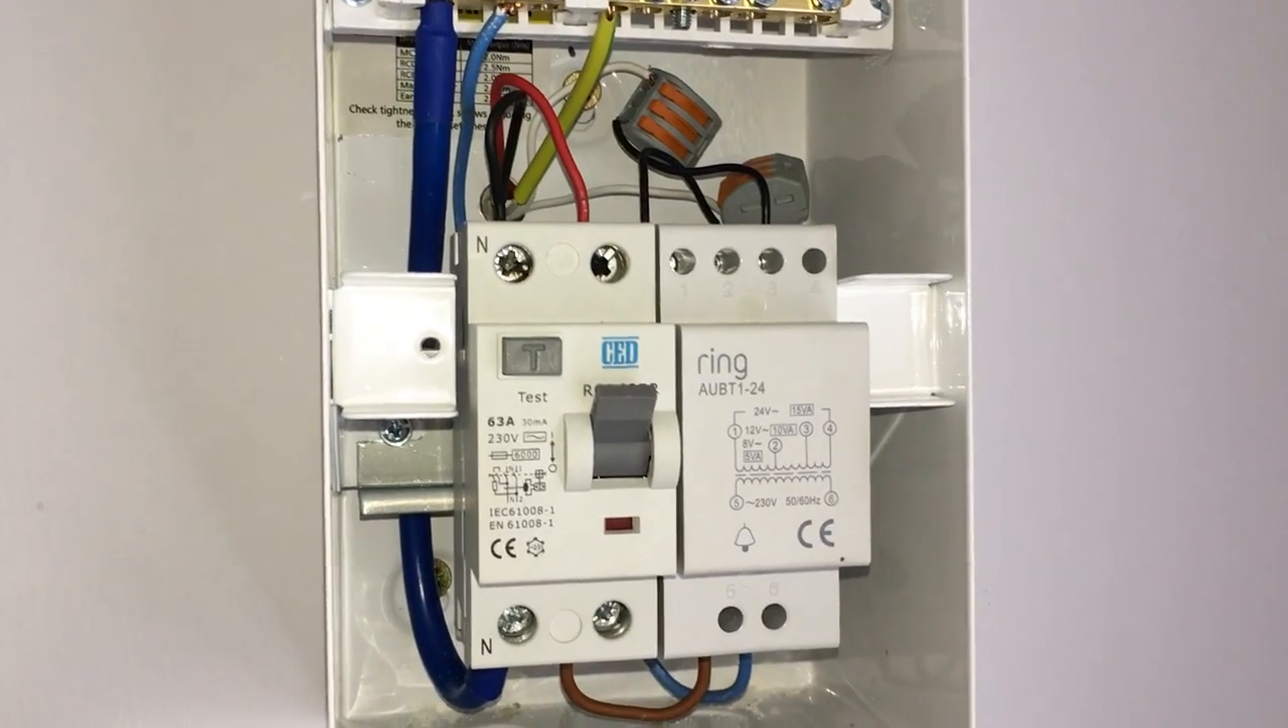As you can see that's the black and red cables. They go into the top of the main RCD unit there that comes with the garage power supply.